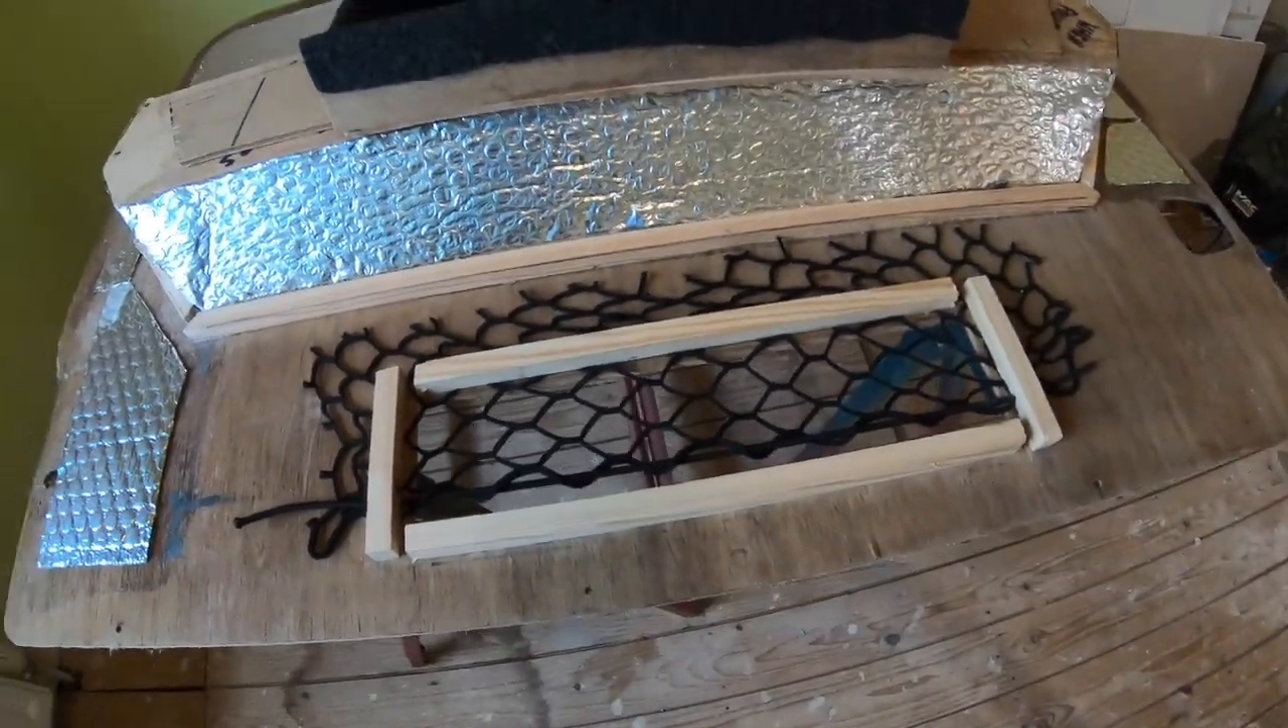What I've done is, I've laid that elastic mesh kind of stuff down that I purchased. I've then screwed these battens down on top of it. With glue underneath also. So this is now solid in place. It's fixed and pinned down by the battens.